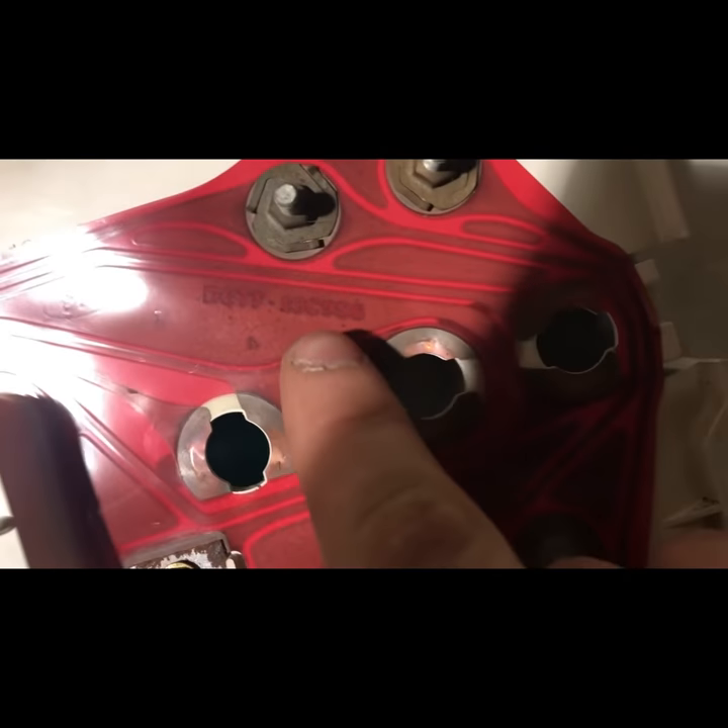I have all the bulbs out, and I'm looking at the printed circuit.